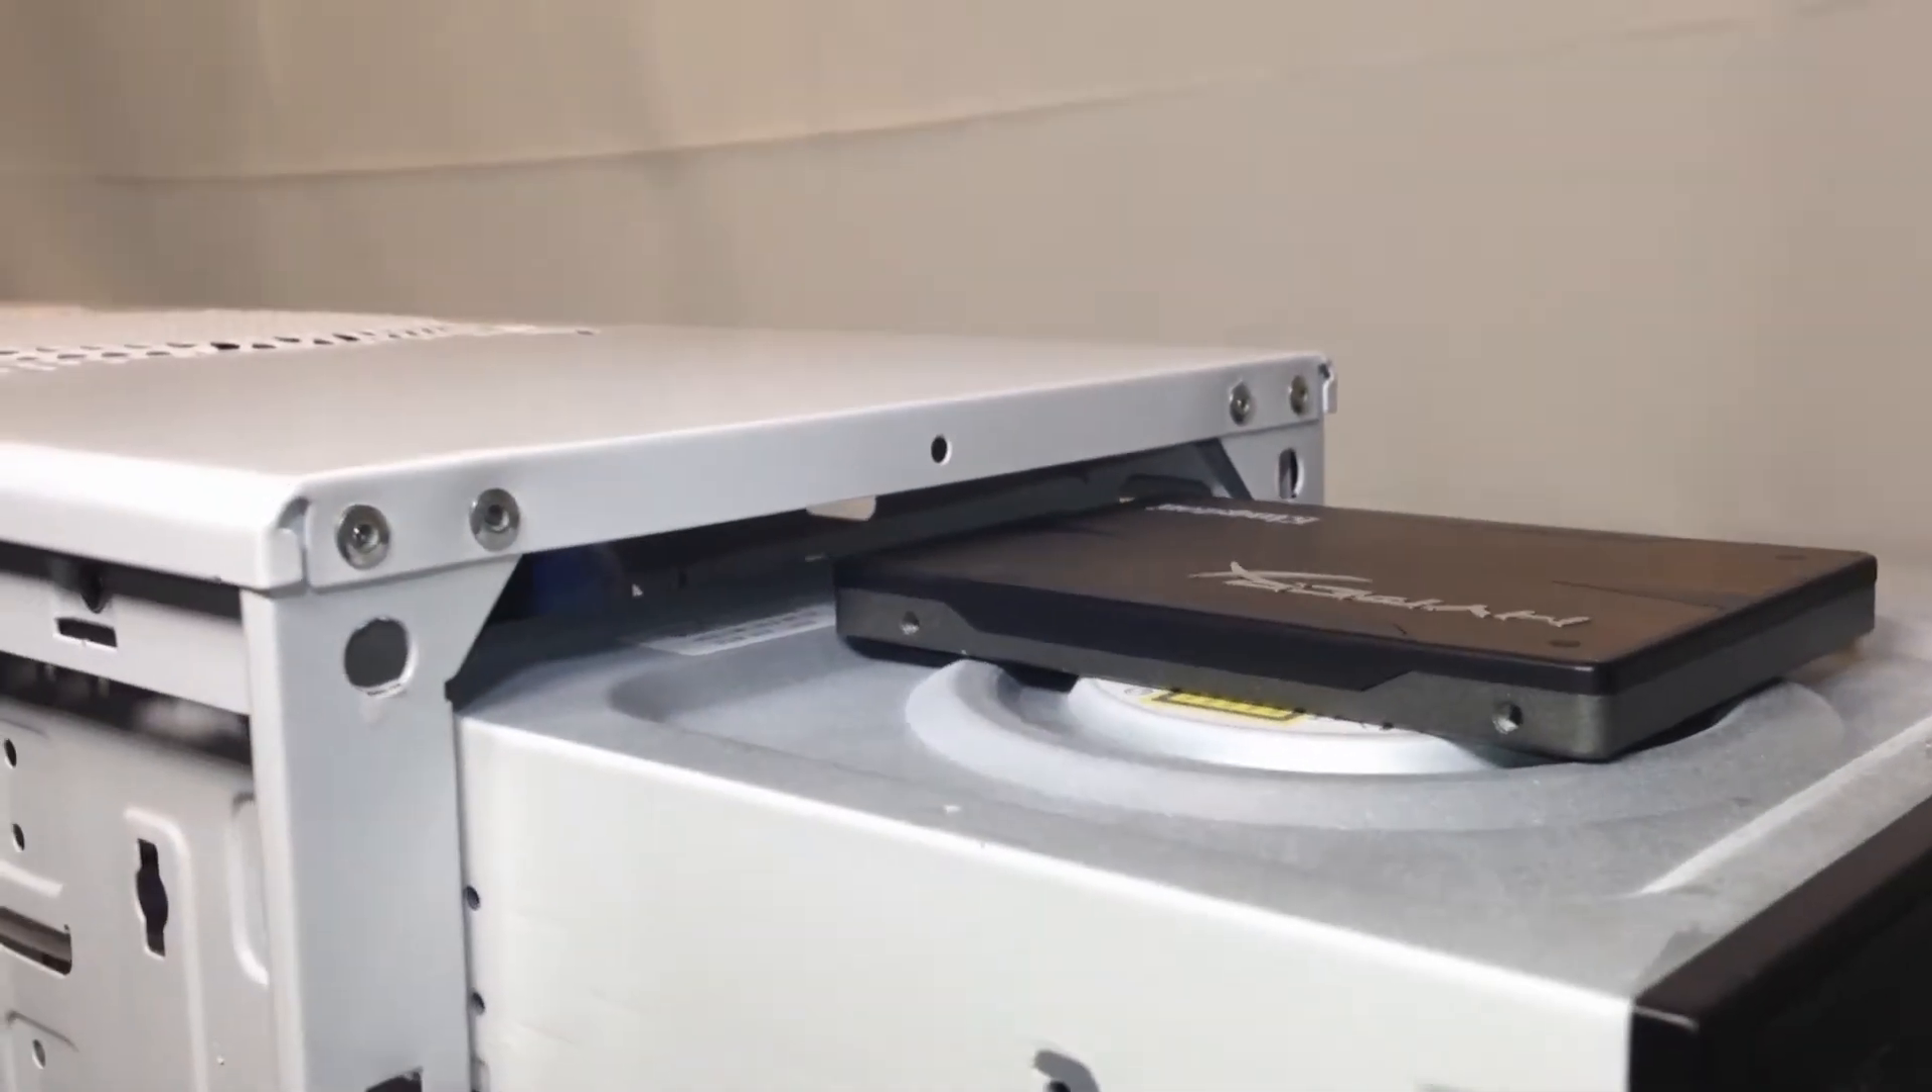There was actual gap between the optical drive and the top of the case.